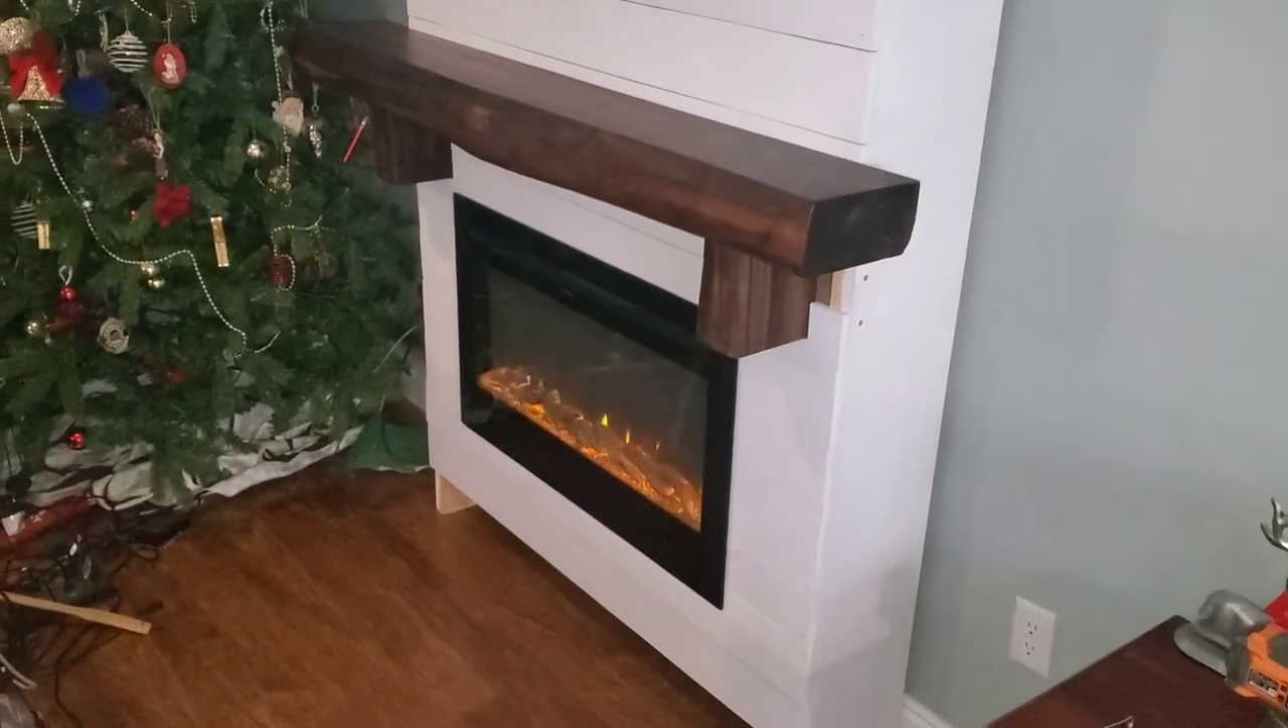So, the mantle is in.